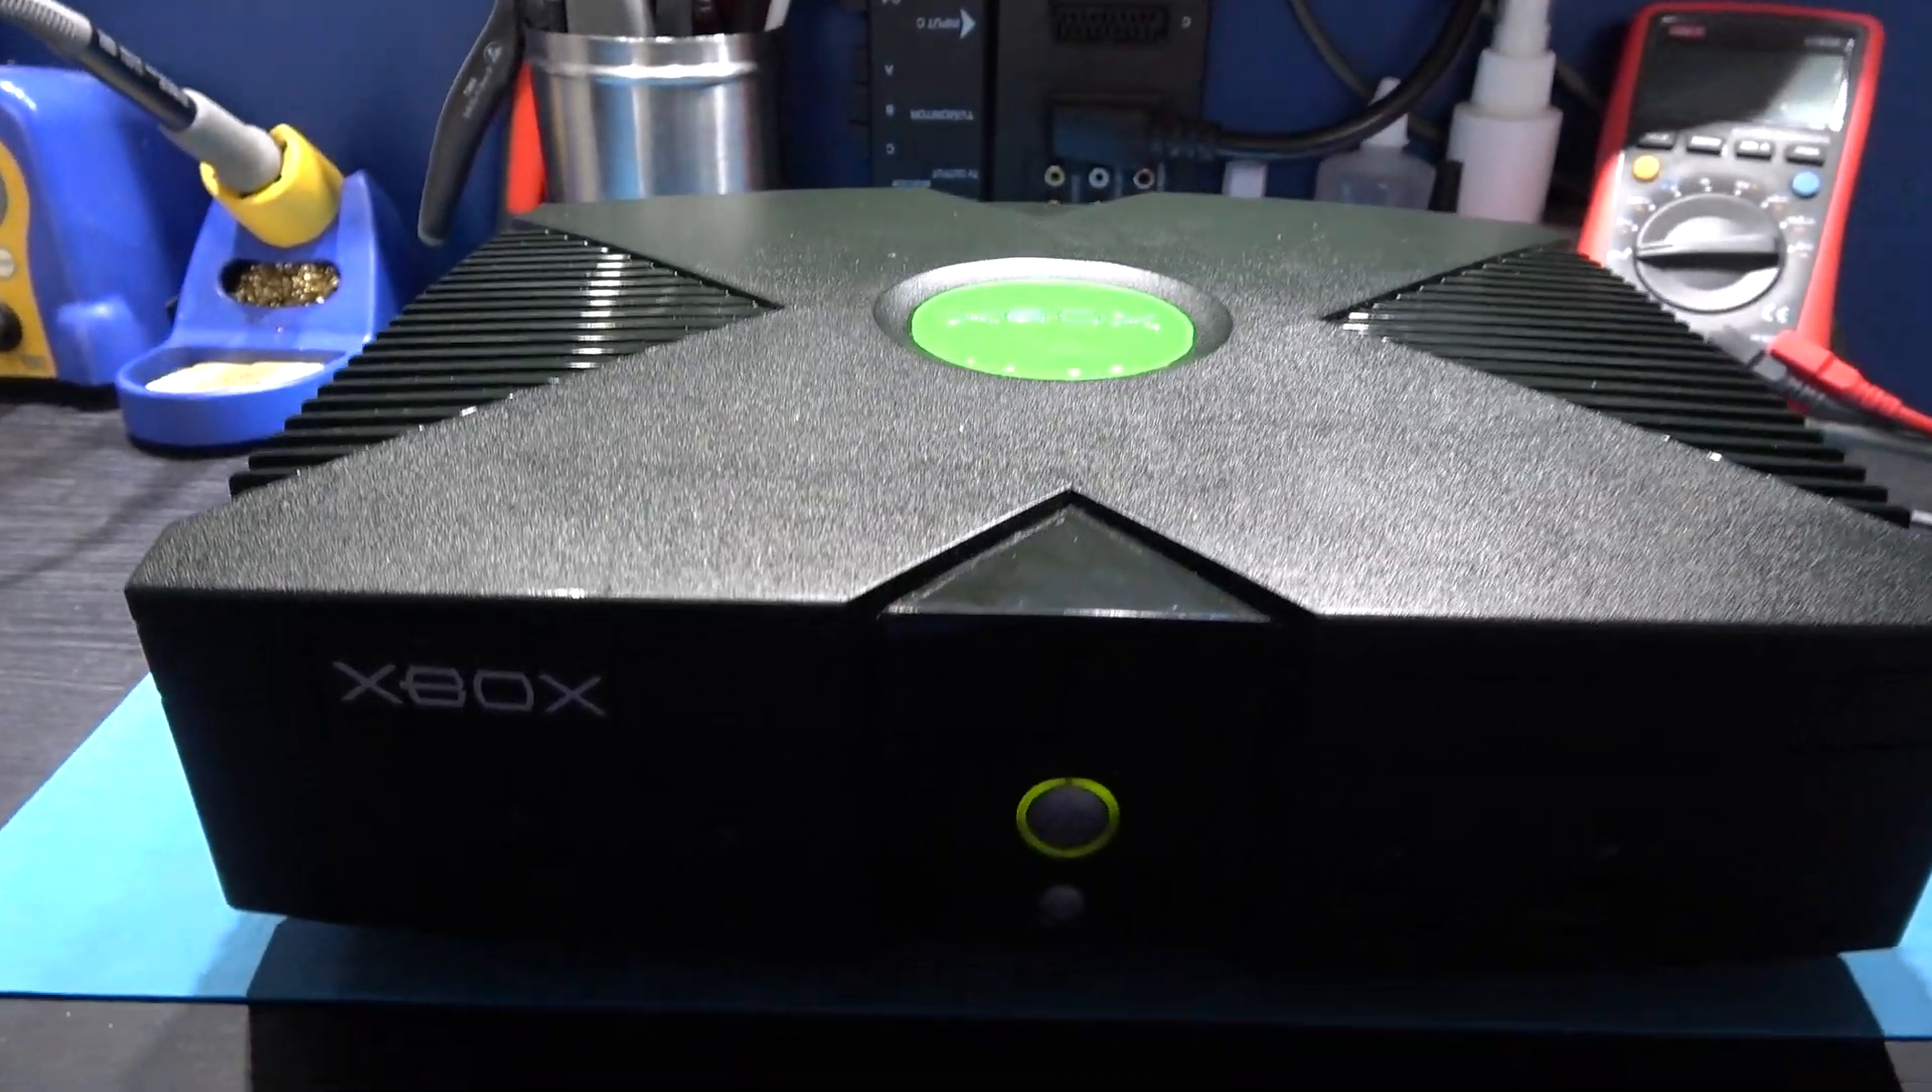As you can see the Xbox is all back together.